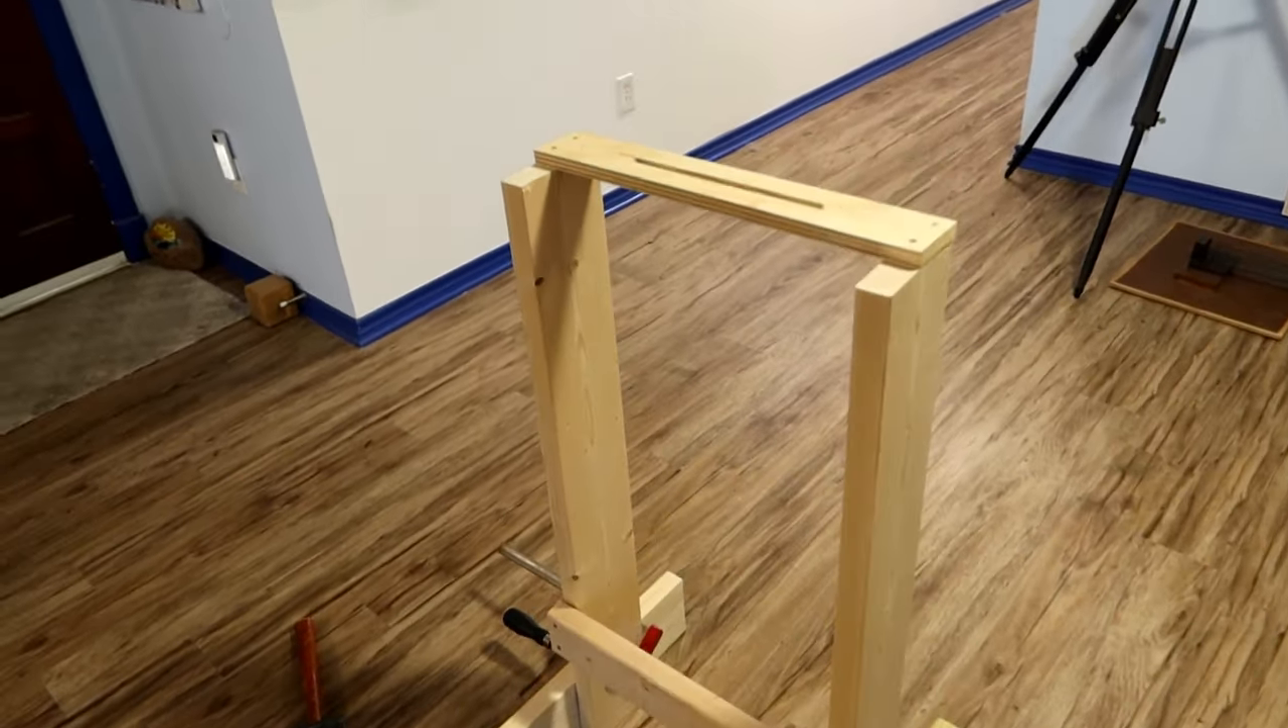I've built the rack that's going to hold the clock mechanism outside of the cabinet itself.